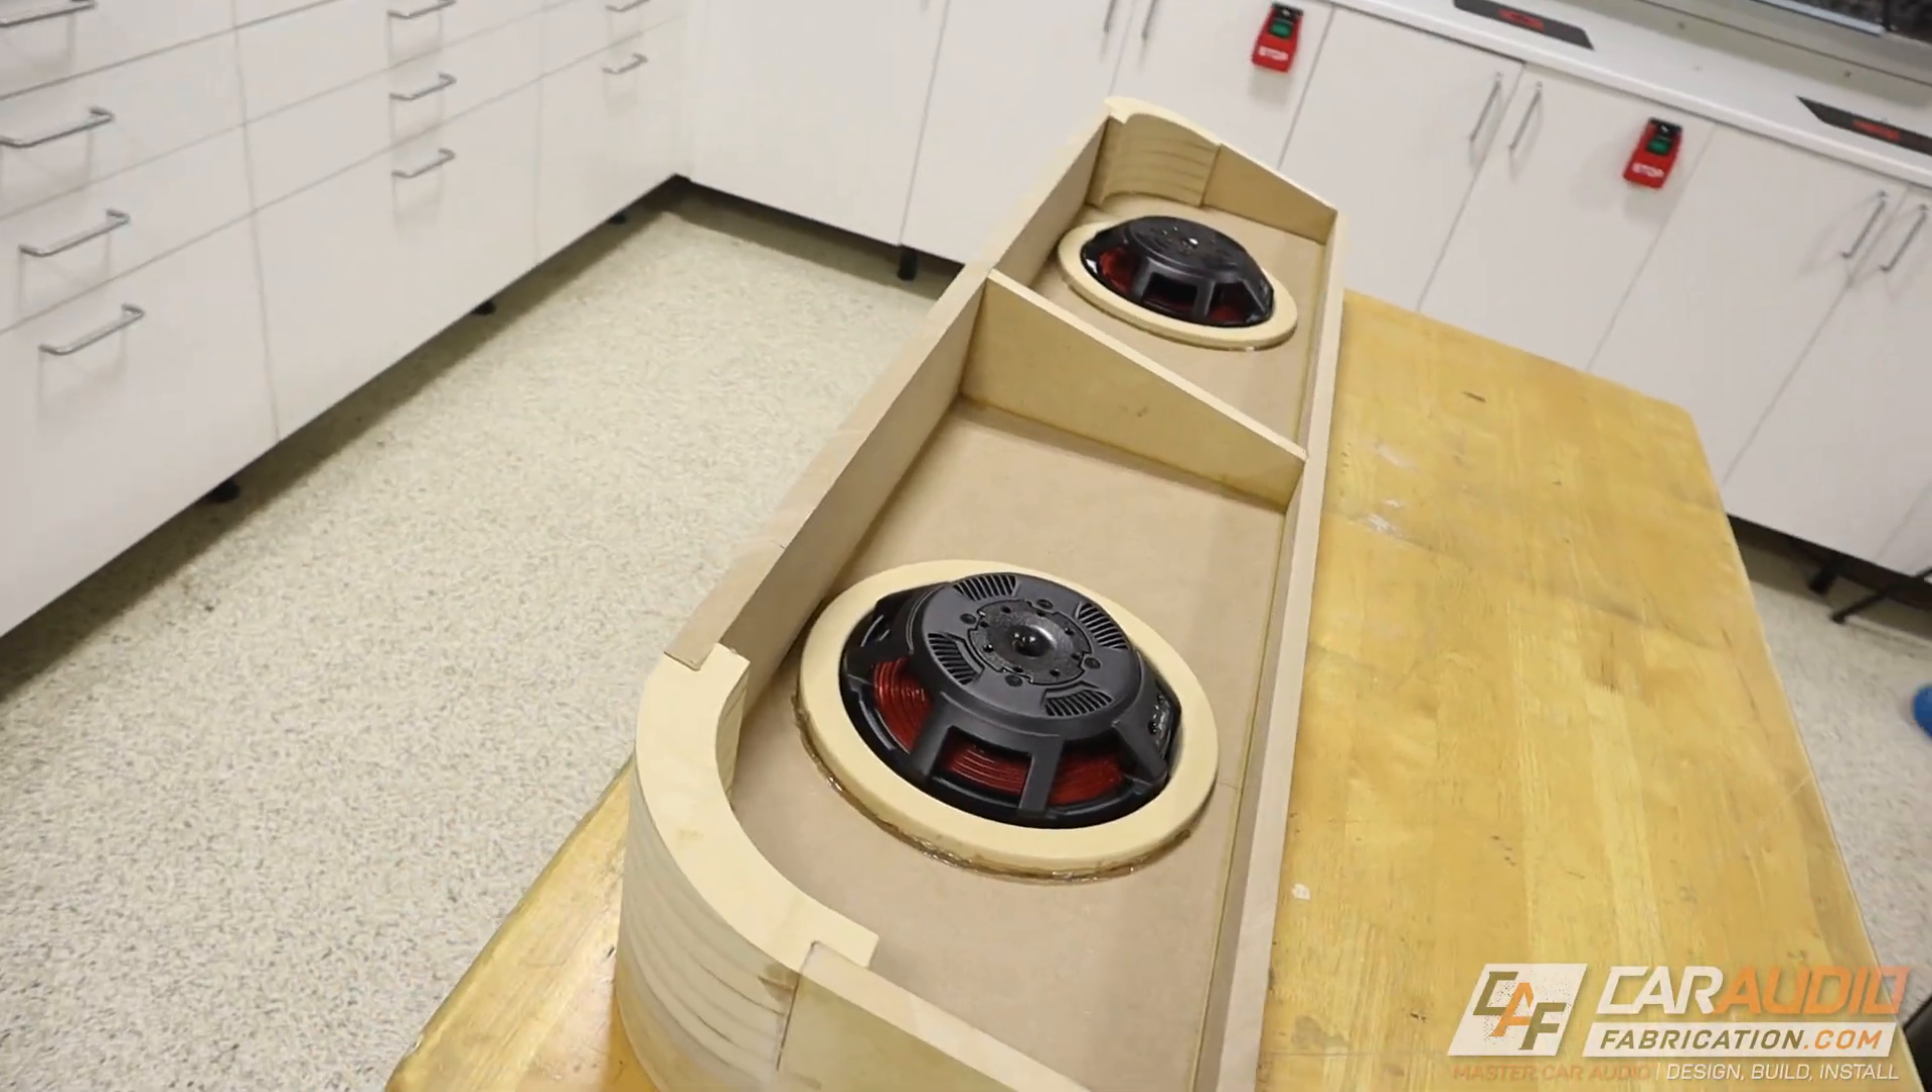So now that I have those rings in place I test mounted the subwoofers up underneath just to make sure everything is good to go.